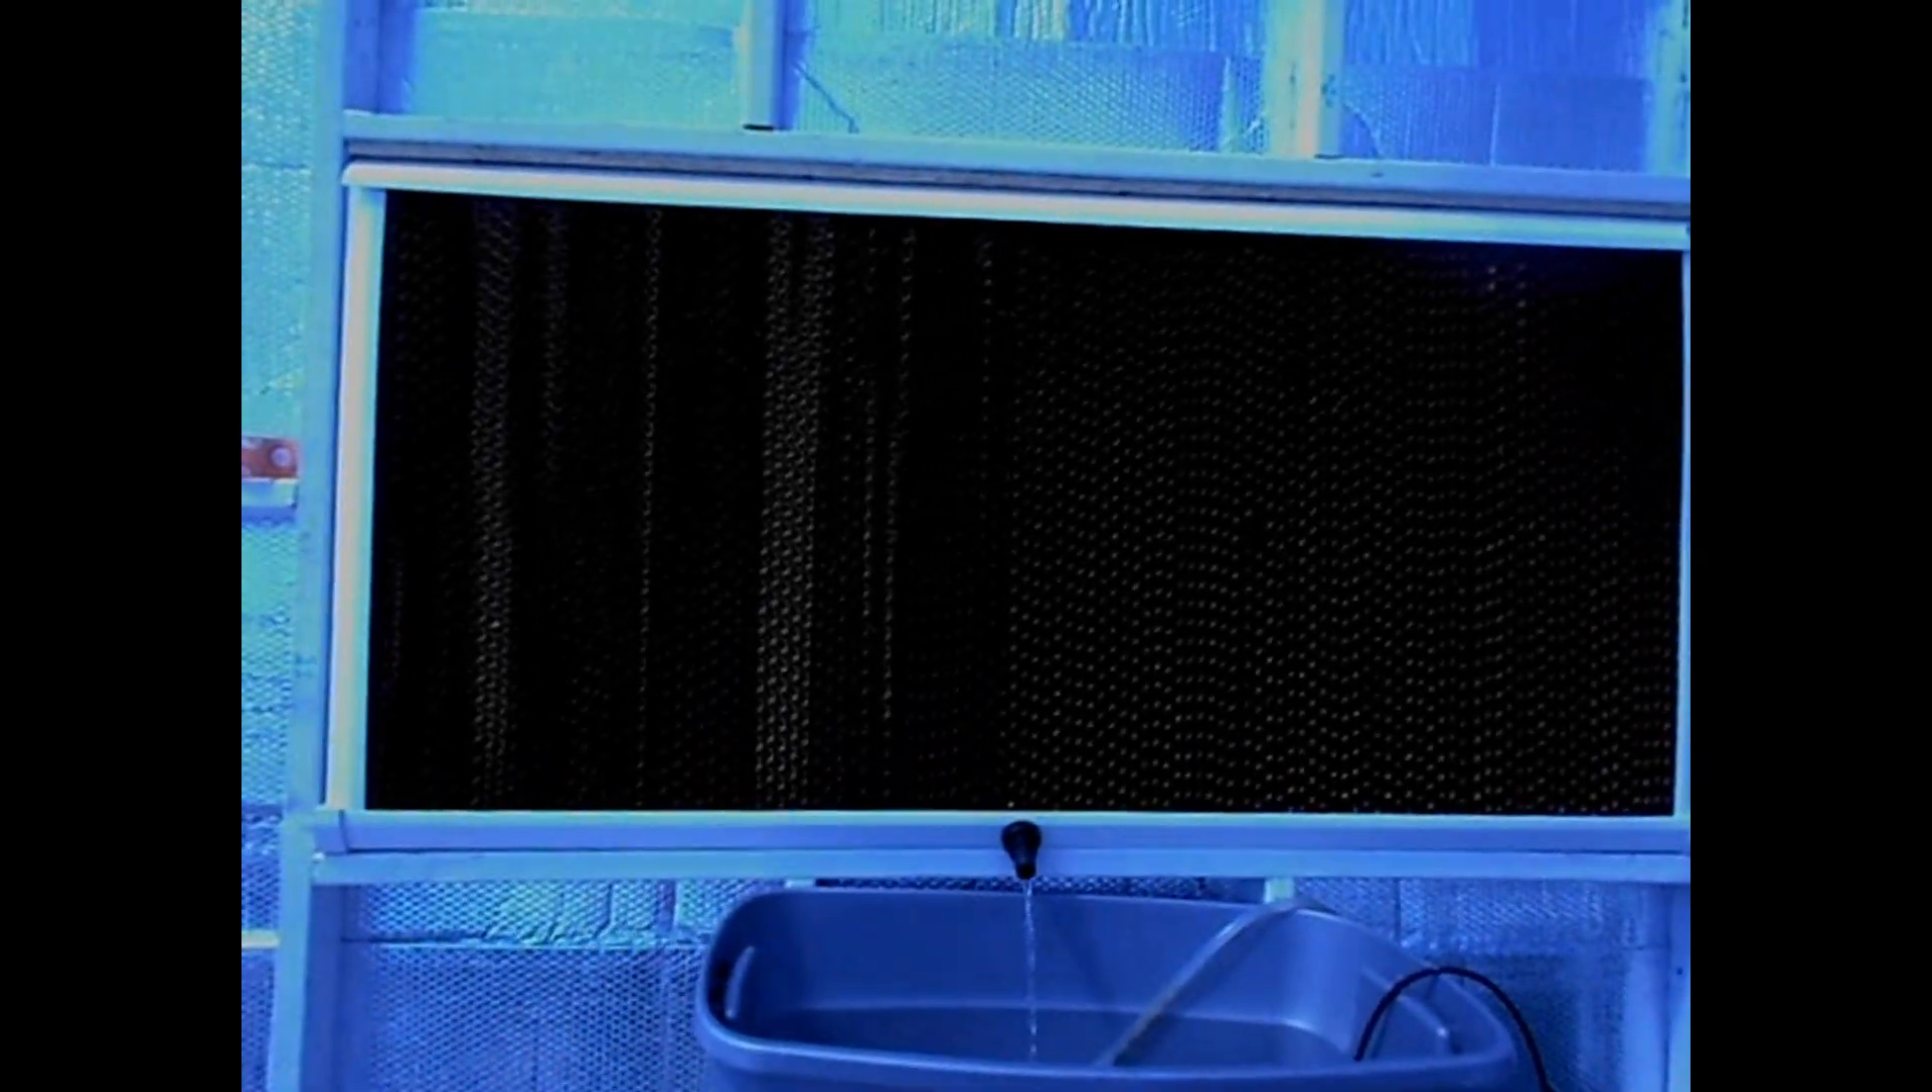We've already got swamp cooler in as you can see.